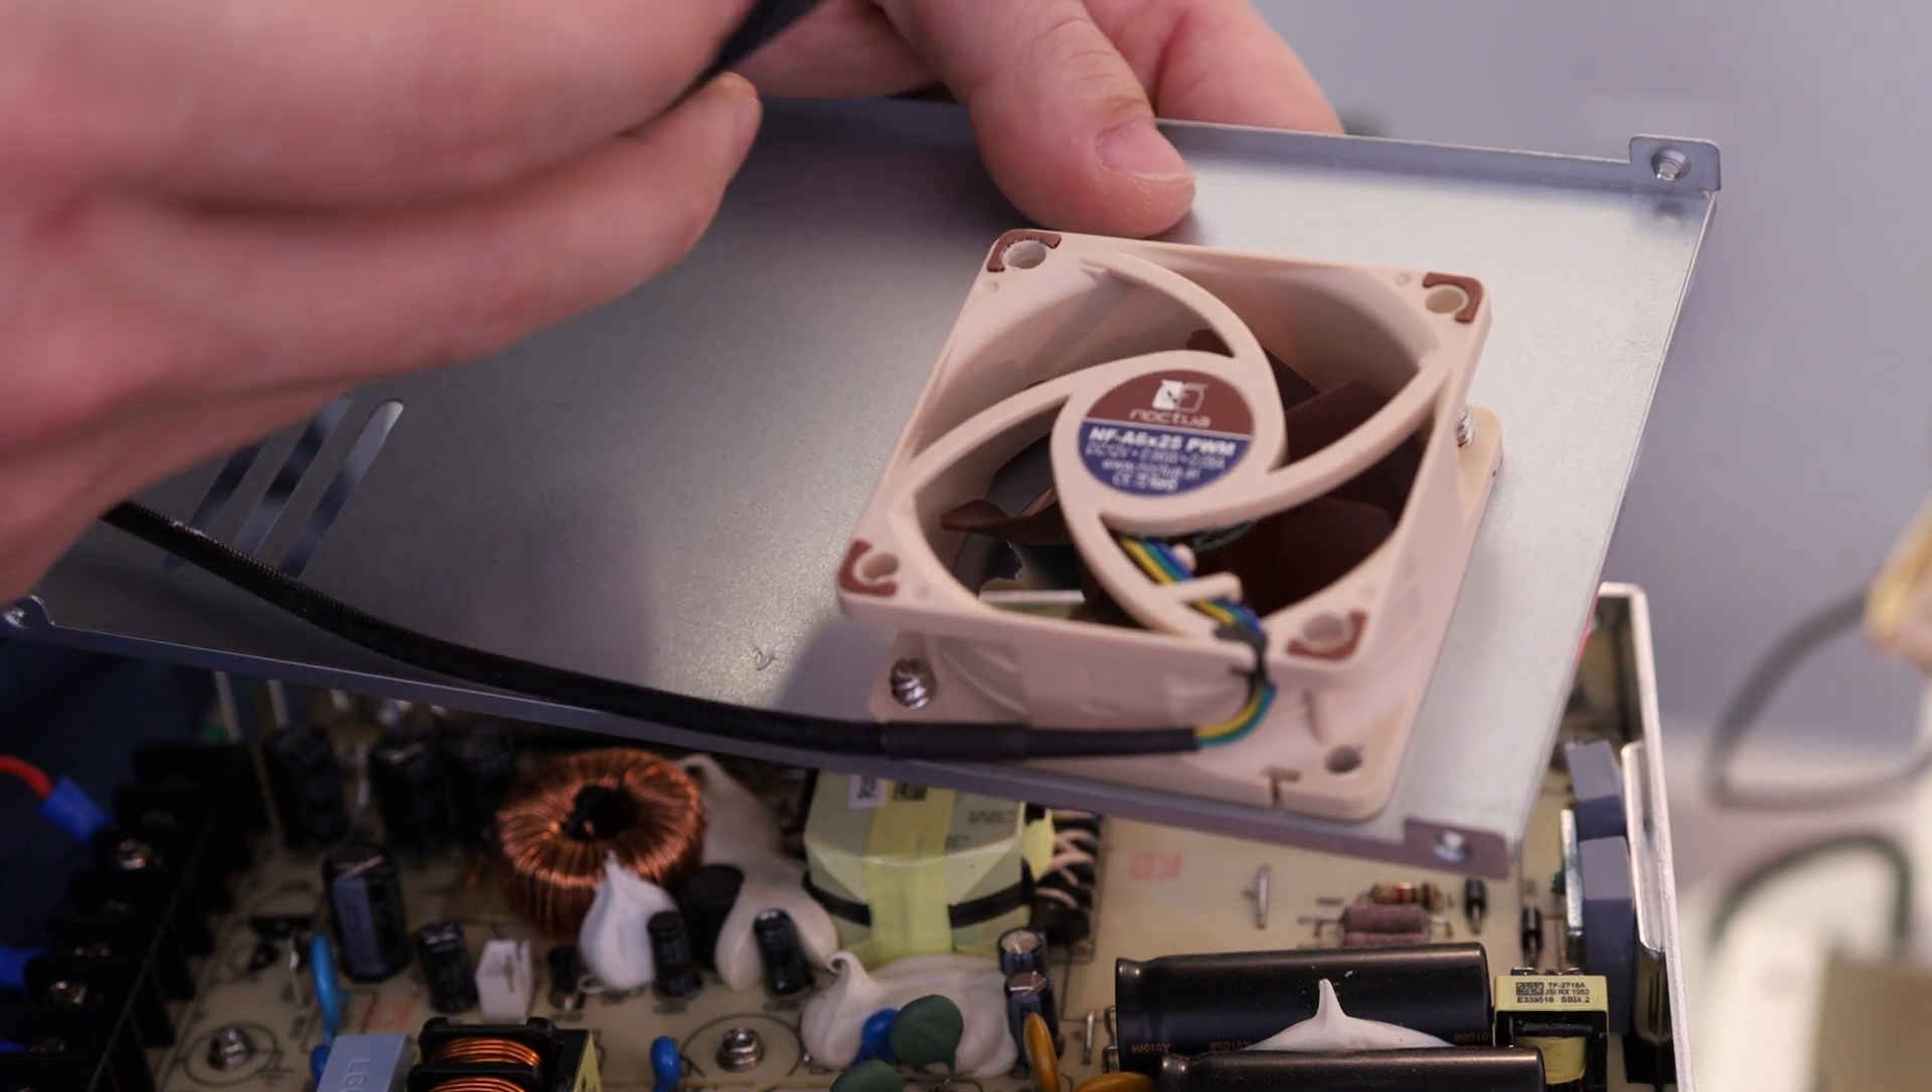You can see here, I've already installed a 12 volt Noctua fan into this port.